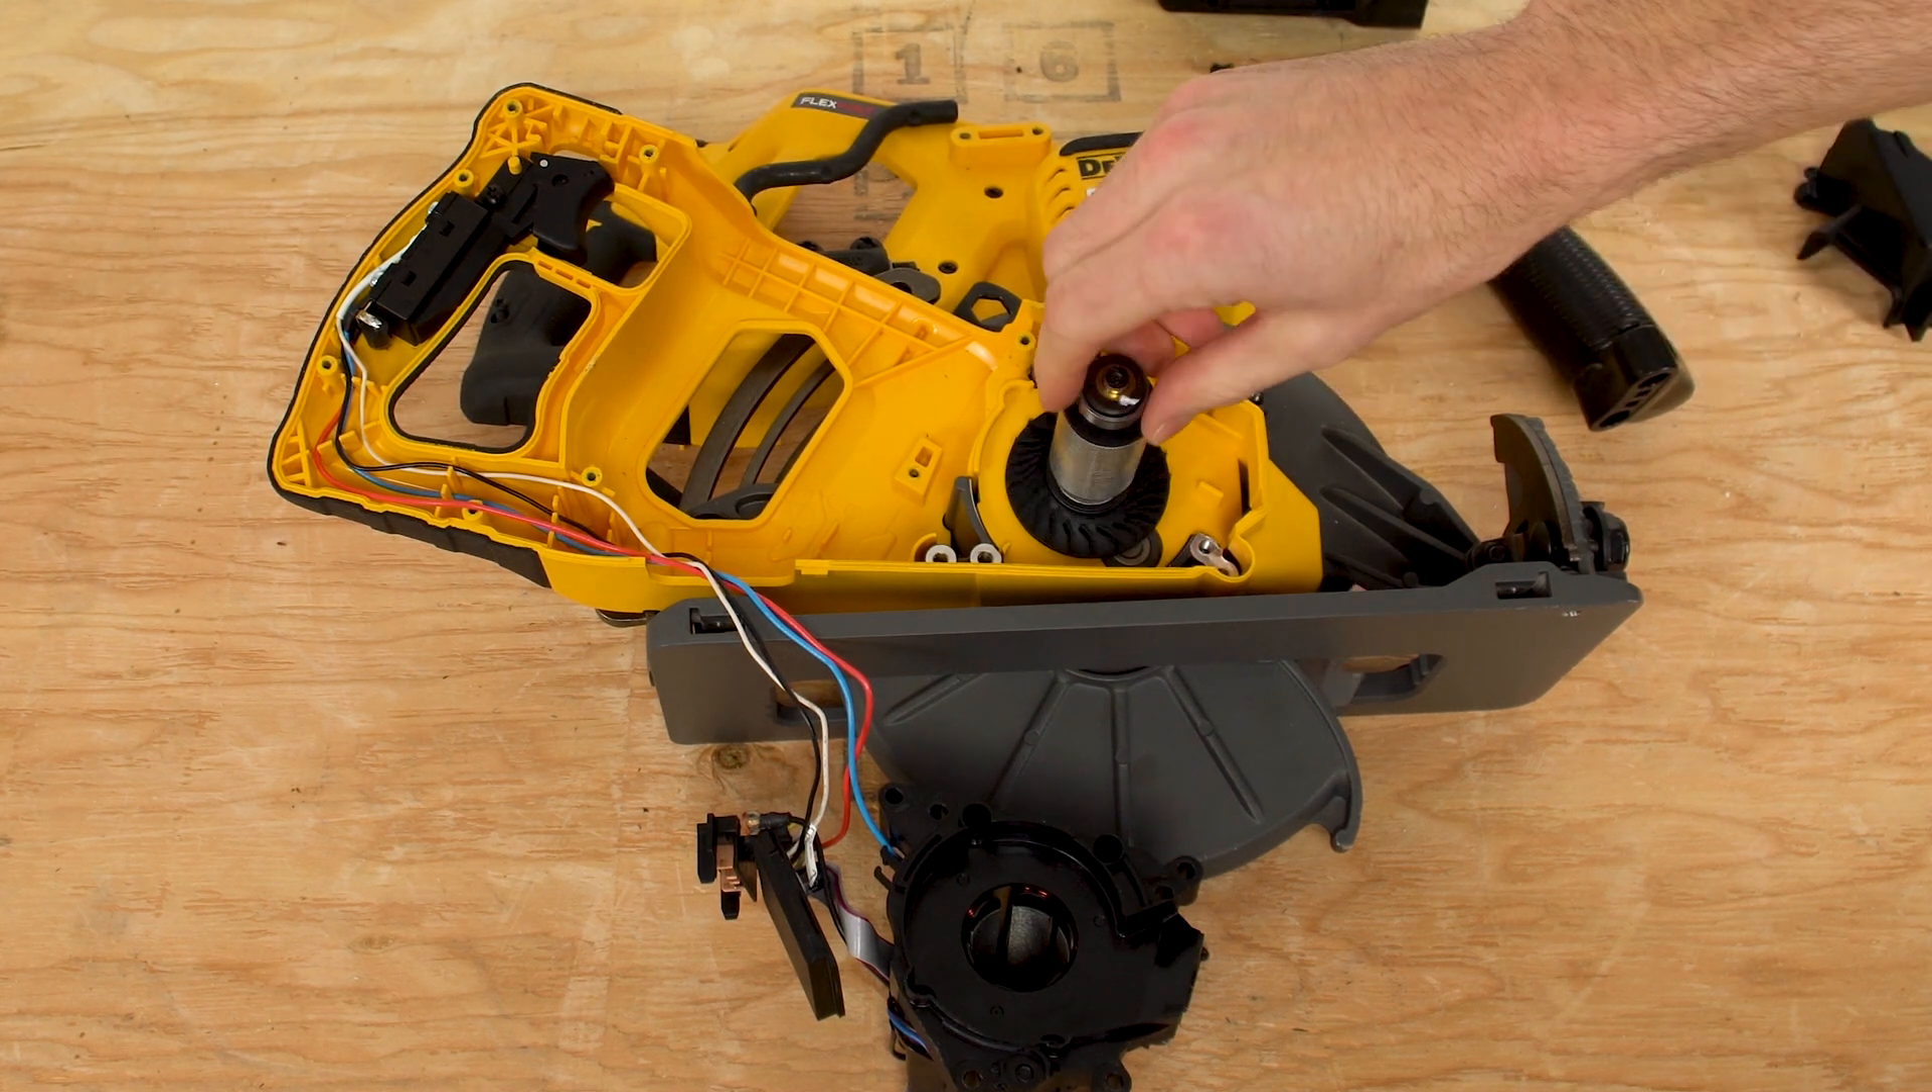With everything removed, we can see the rotator.